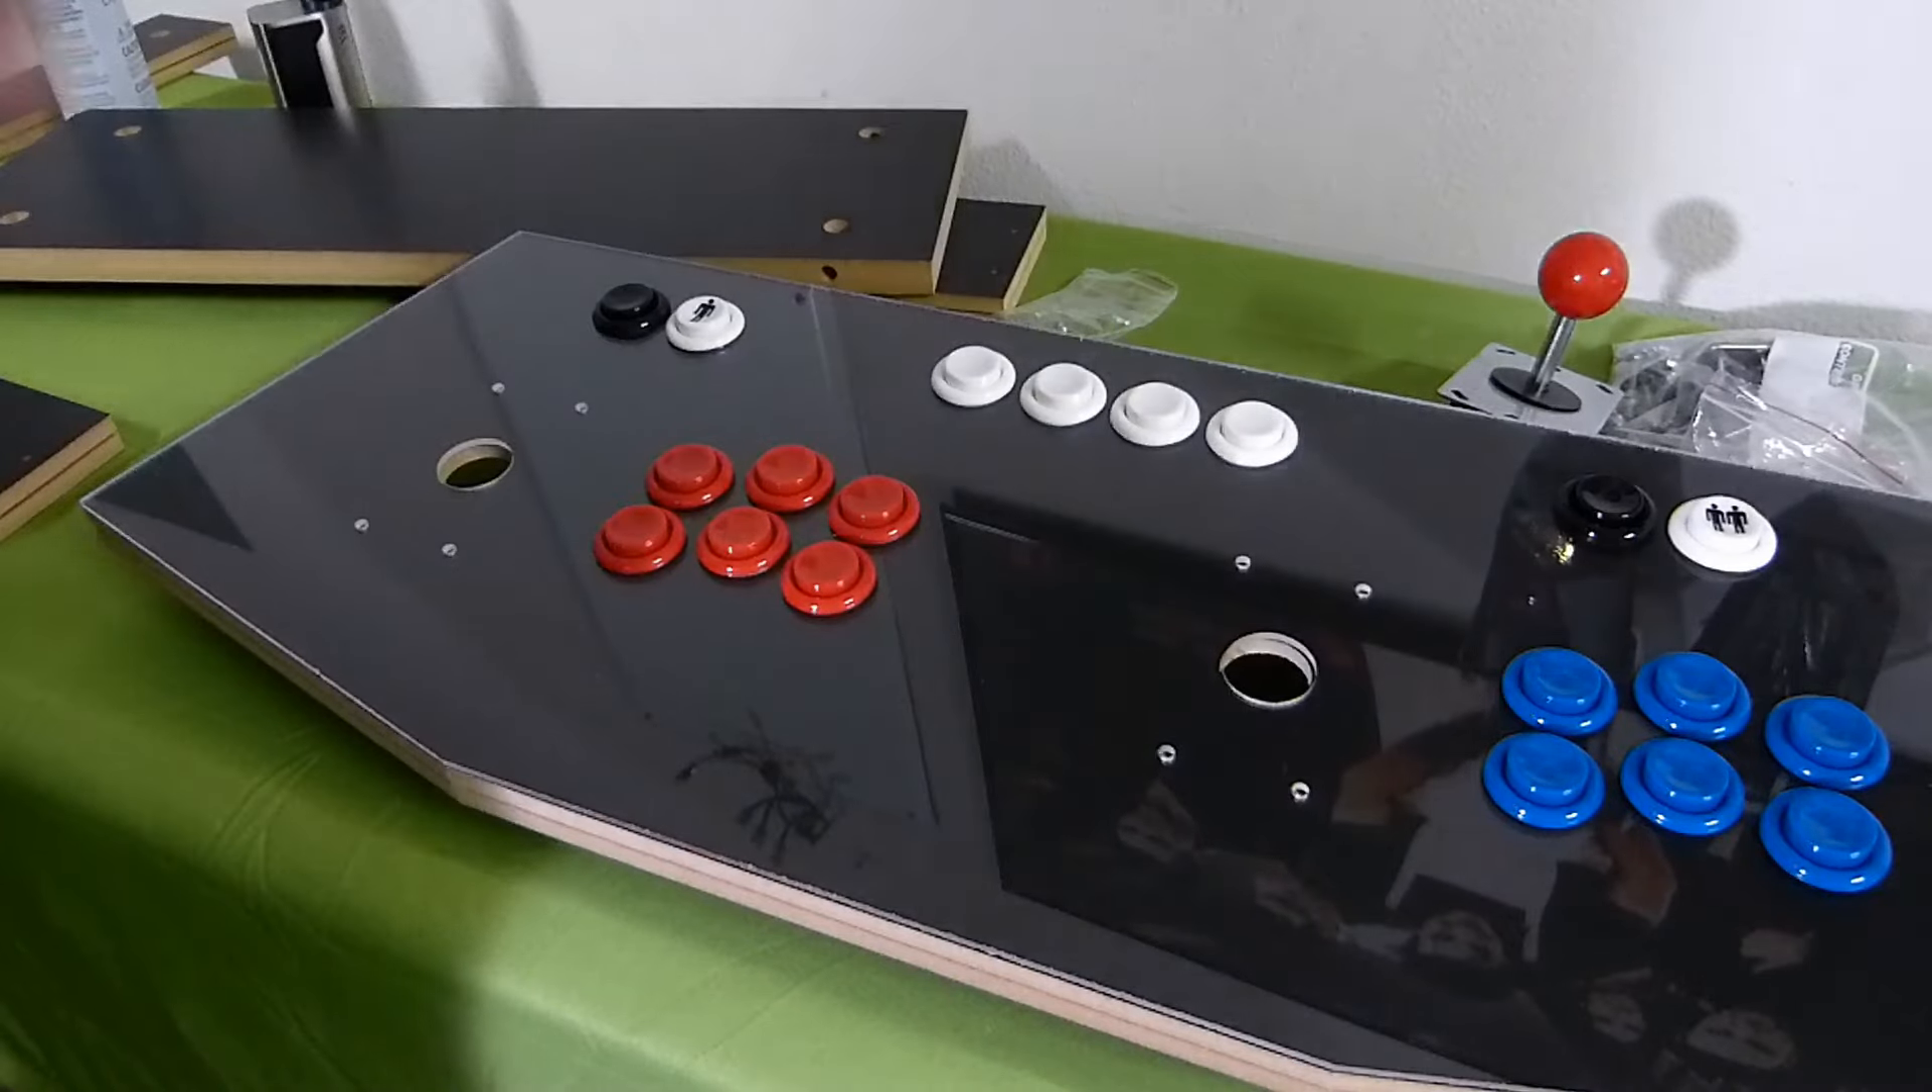So there we got all the buttons in.